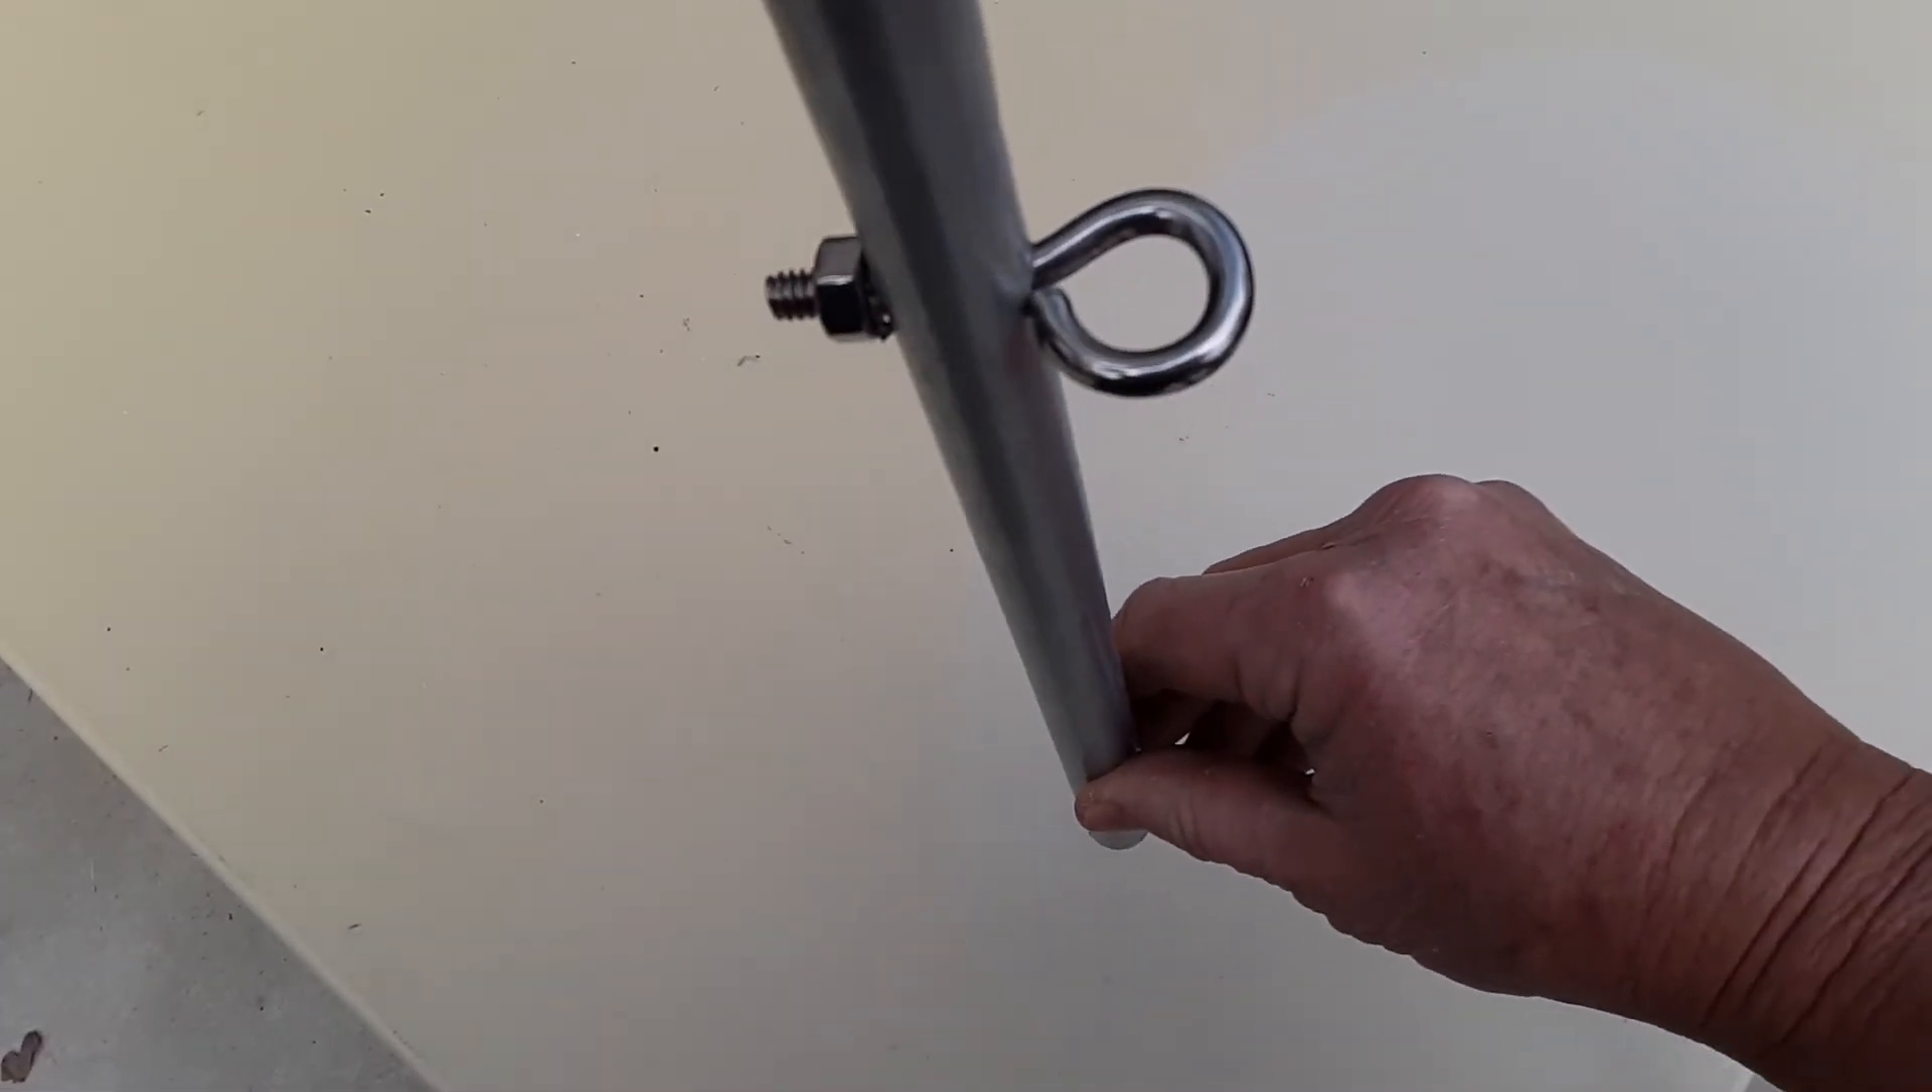So here's the EMT conduit after I drilled the hole through the diameter and then attached my eye bolt there which is going to hook up to the paracord.